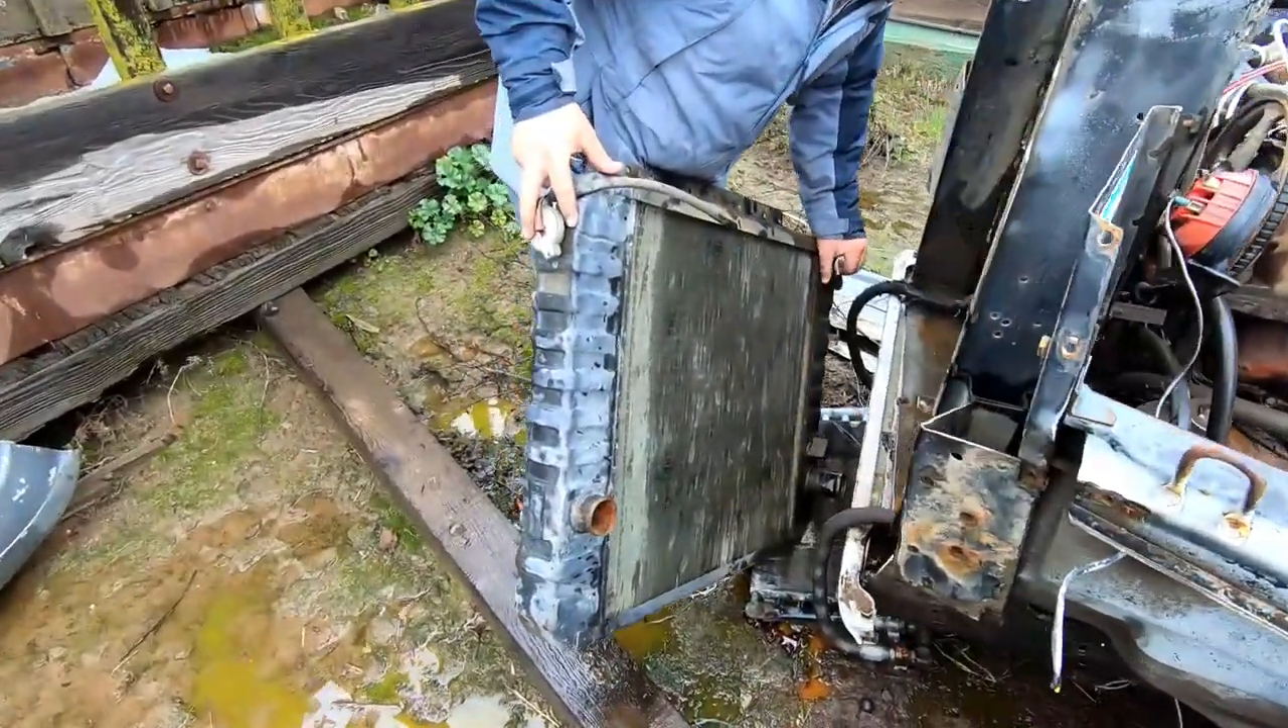Looks like Ryan has this radiator off.